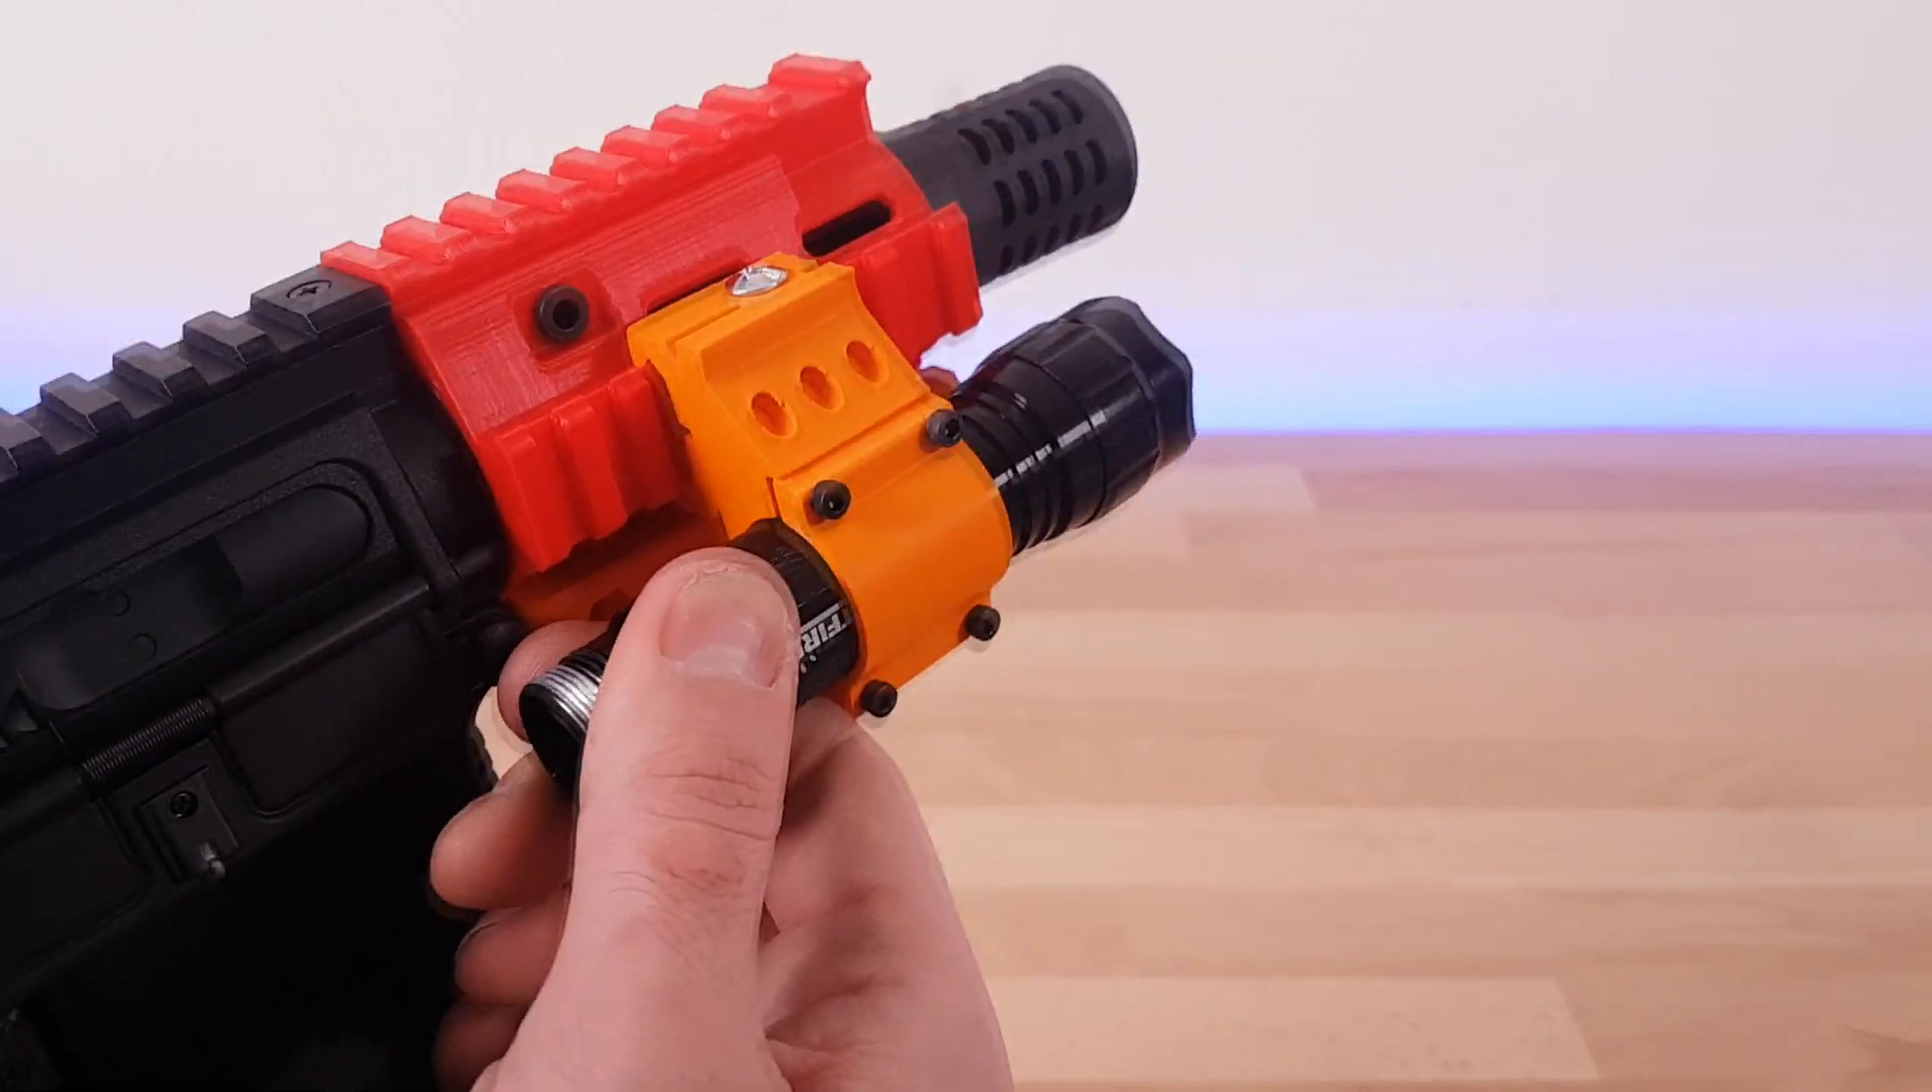Voilà, j'ai installé toutes les pièces en 3D sur la réplique.